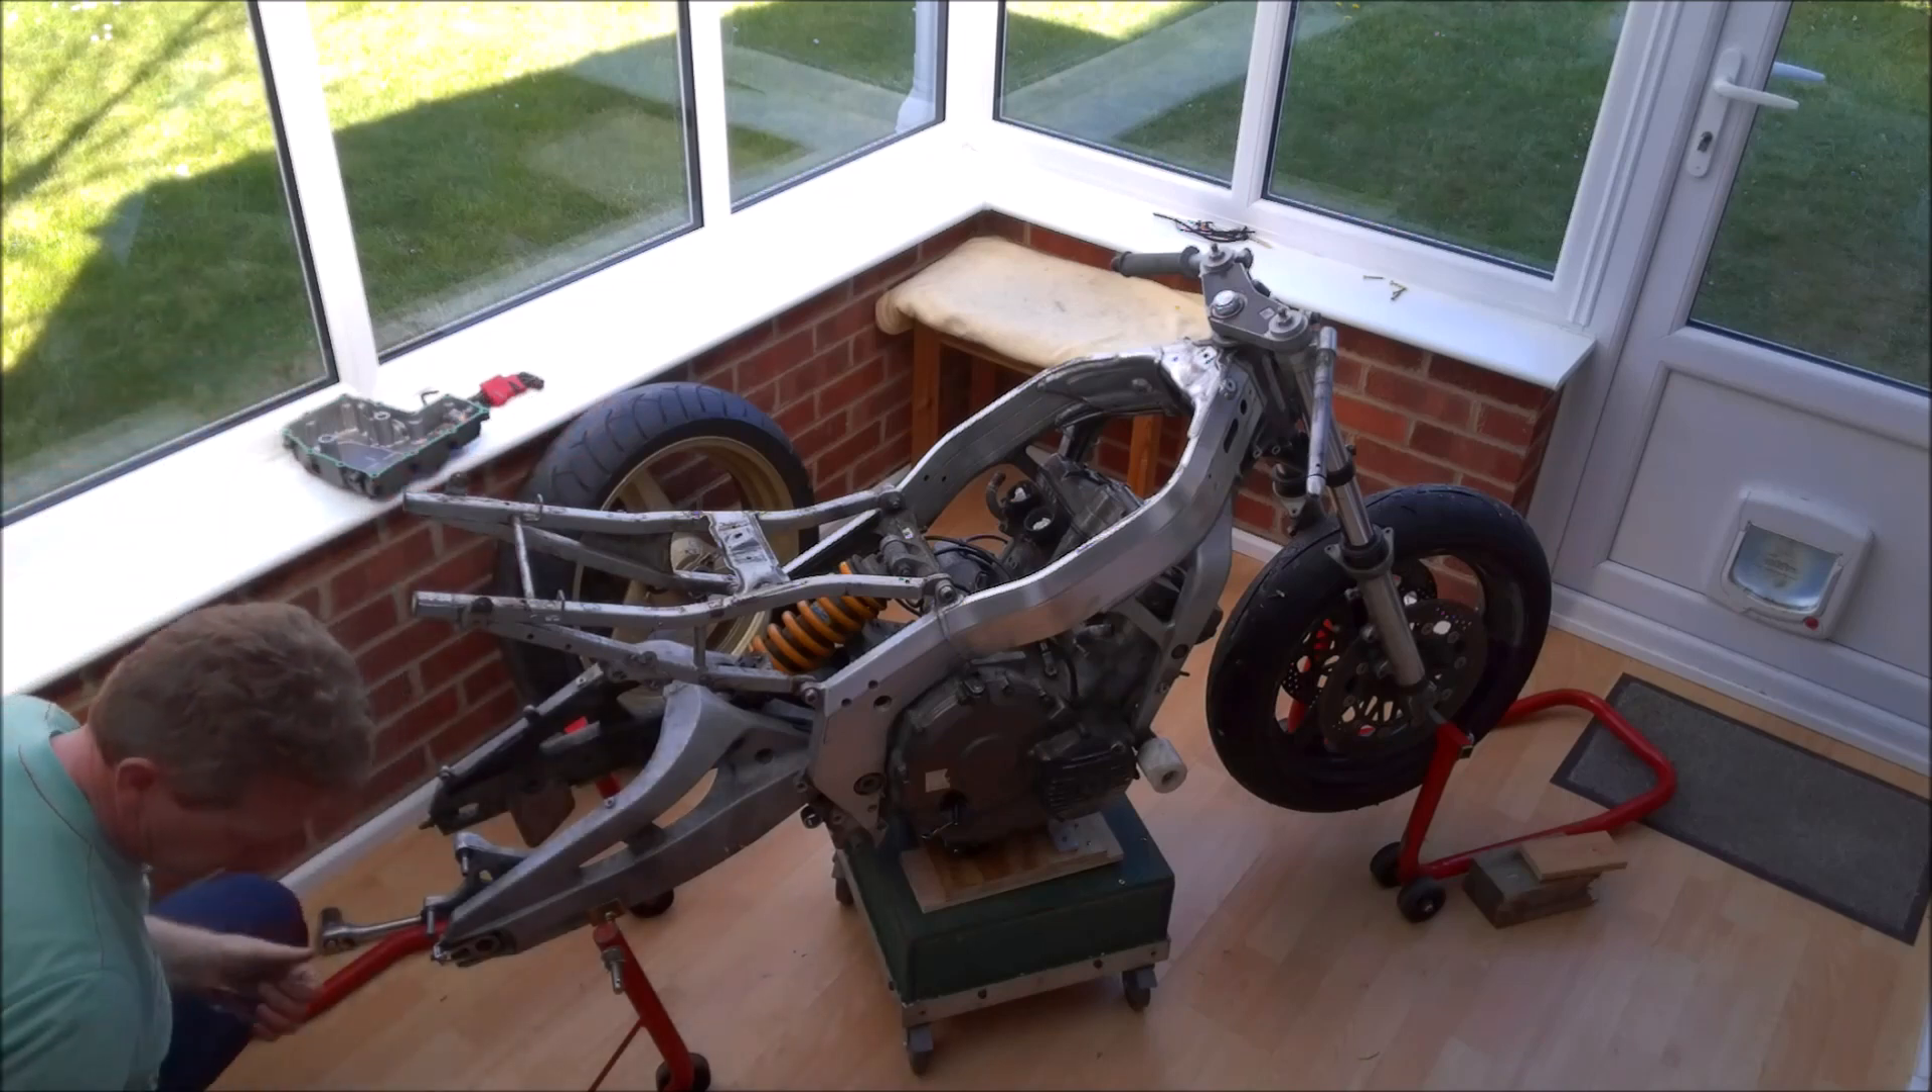So that's the rear wheel out.